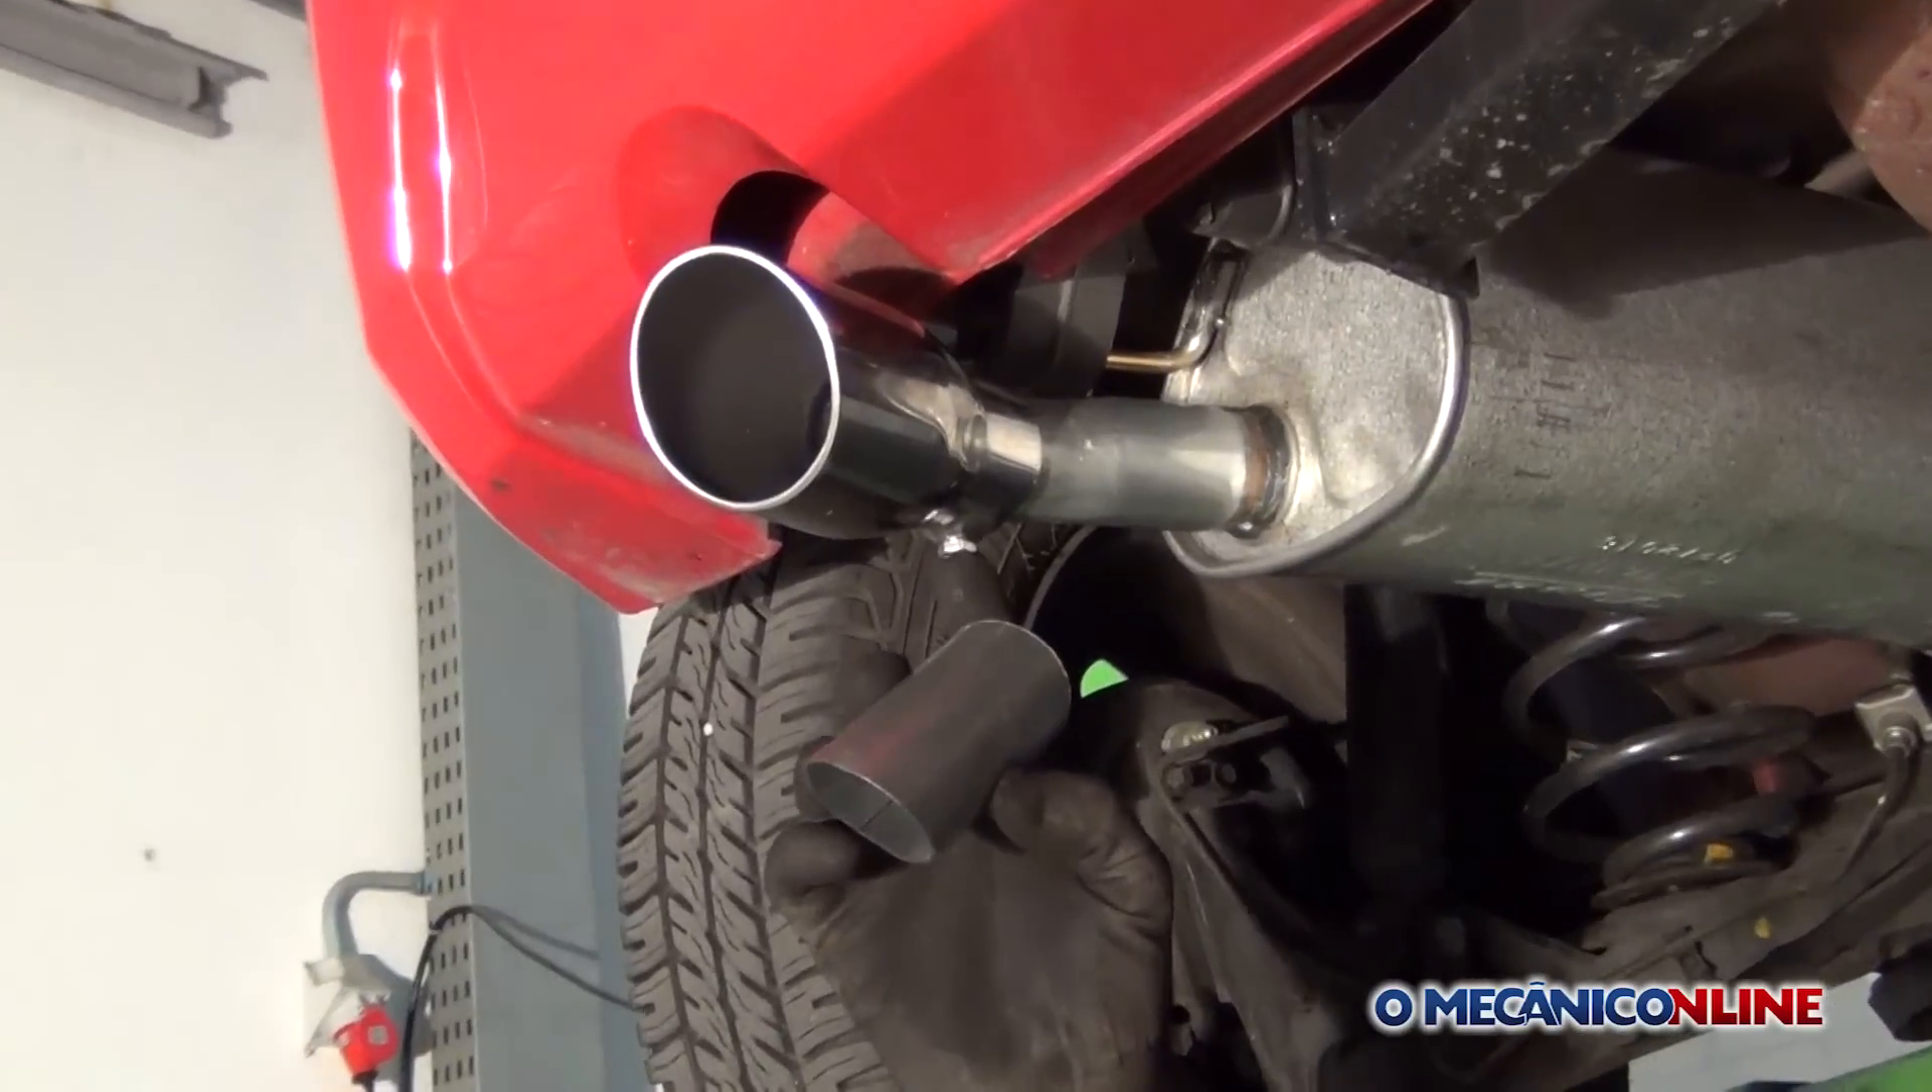Para fazer a colocação, a gente cortou a peça original e fixou a ponteira no local.